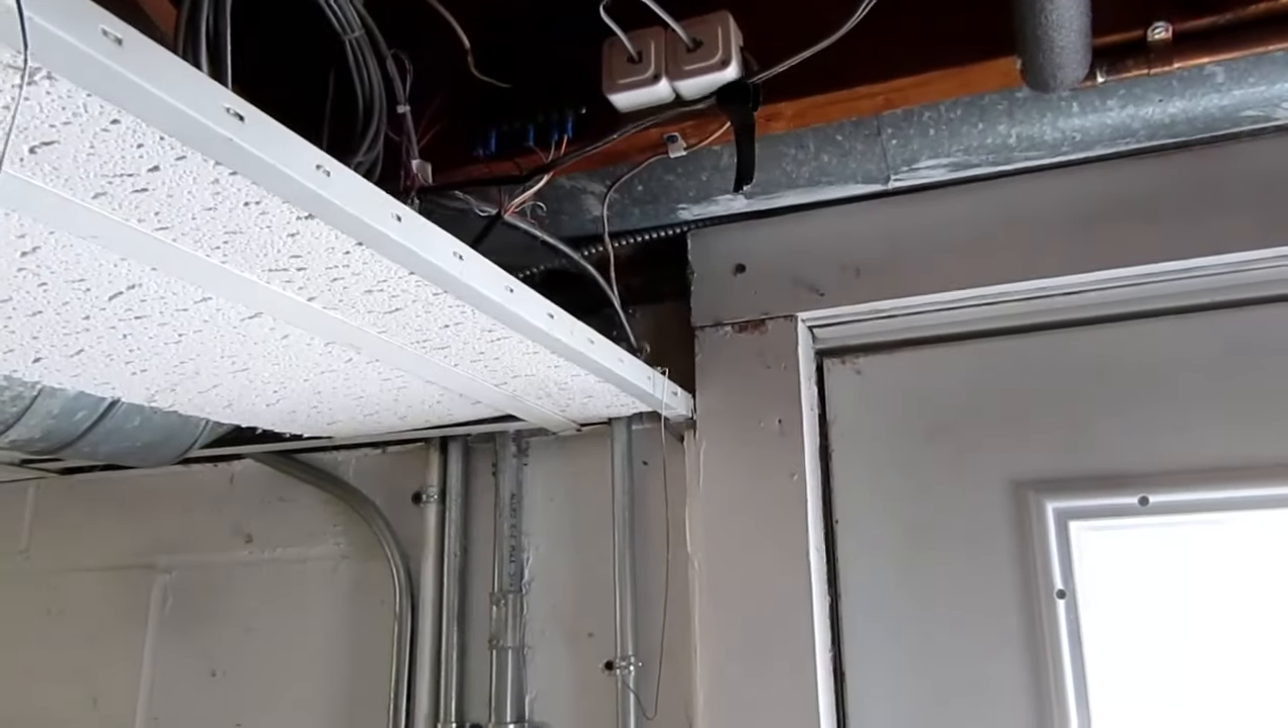You can see that the door is taller than the ceiling by a few inches.